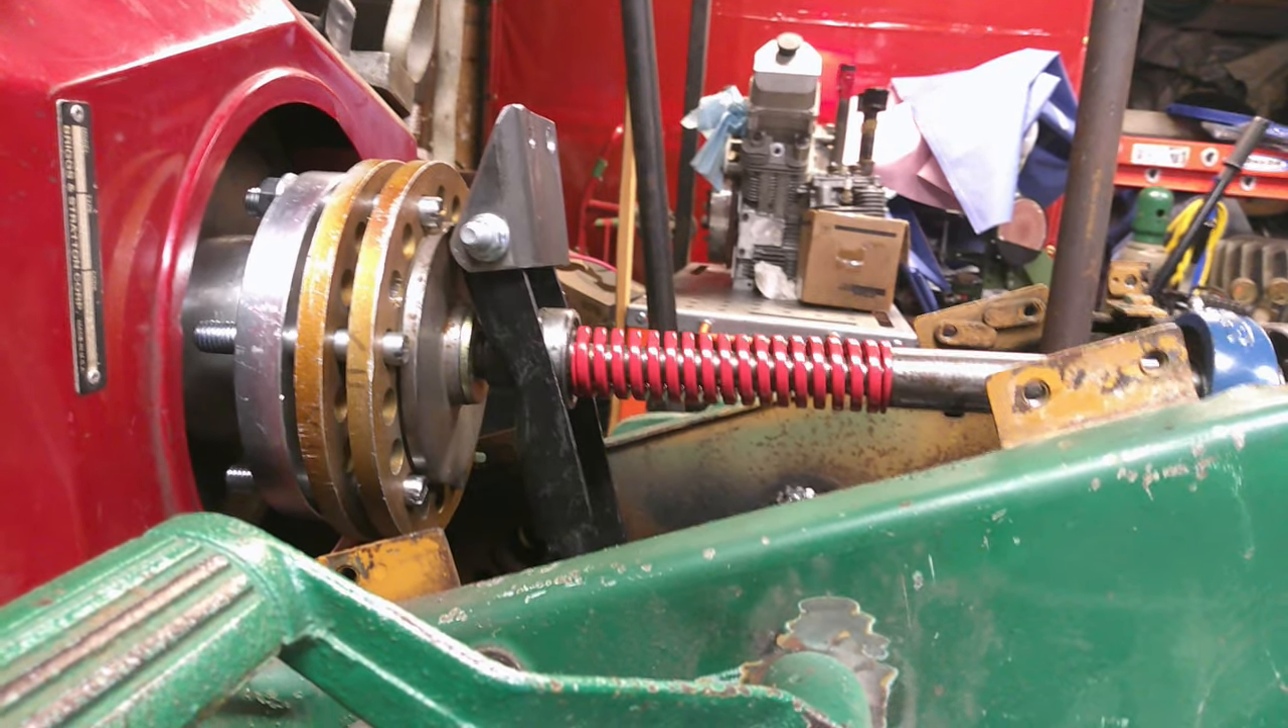We got the new clutch spring put in uh that's ready to go.